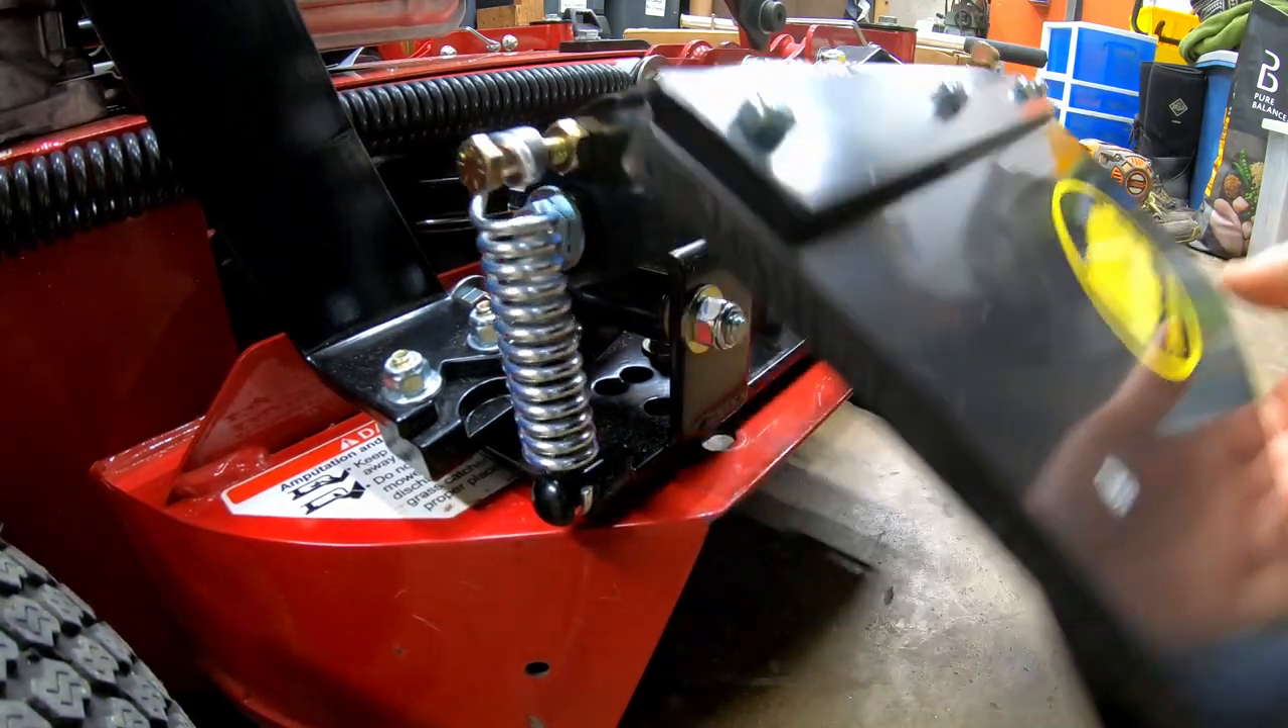Okay, so now the spring is on.